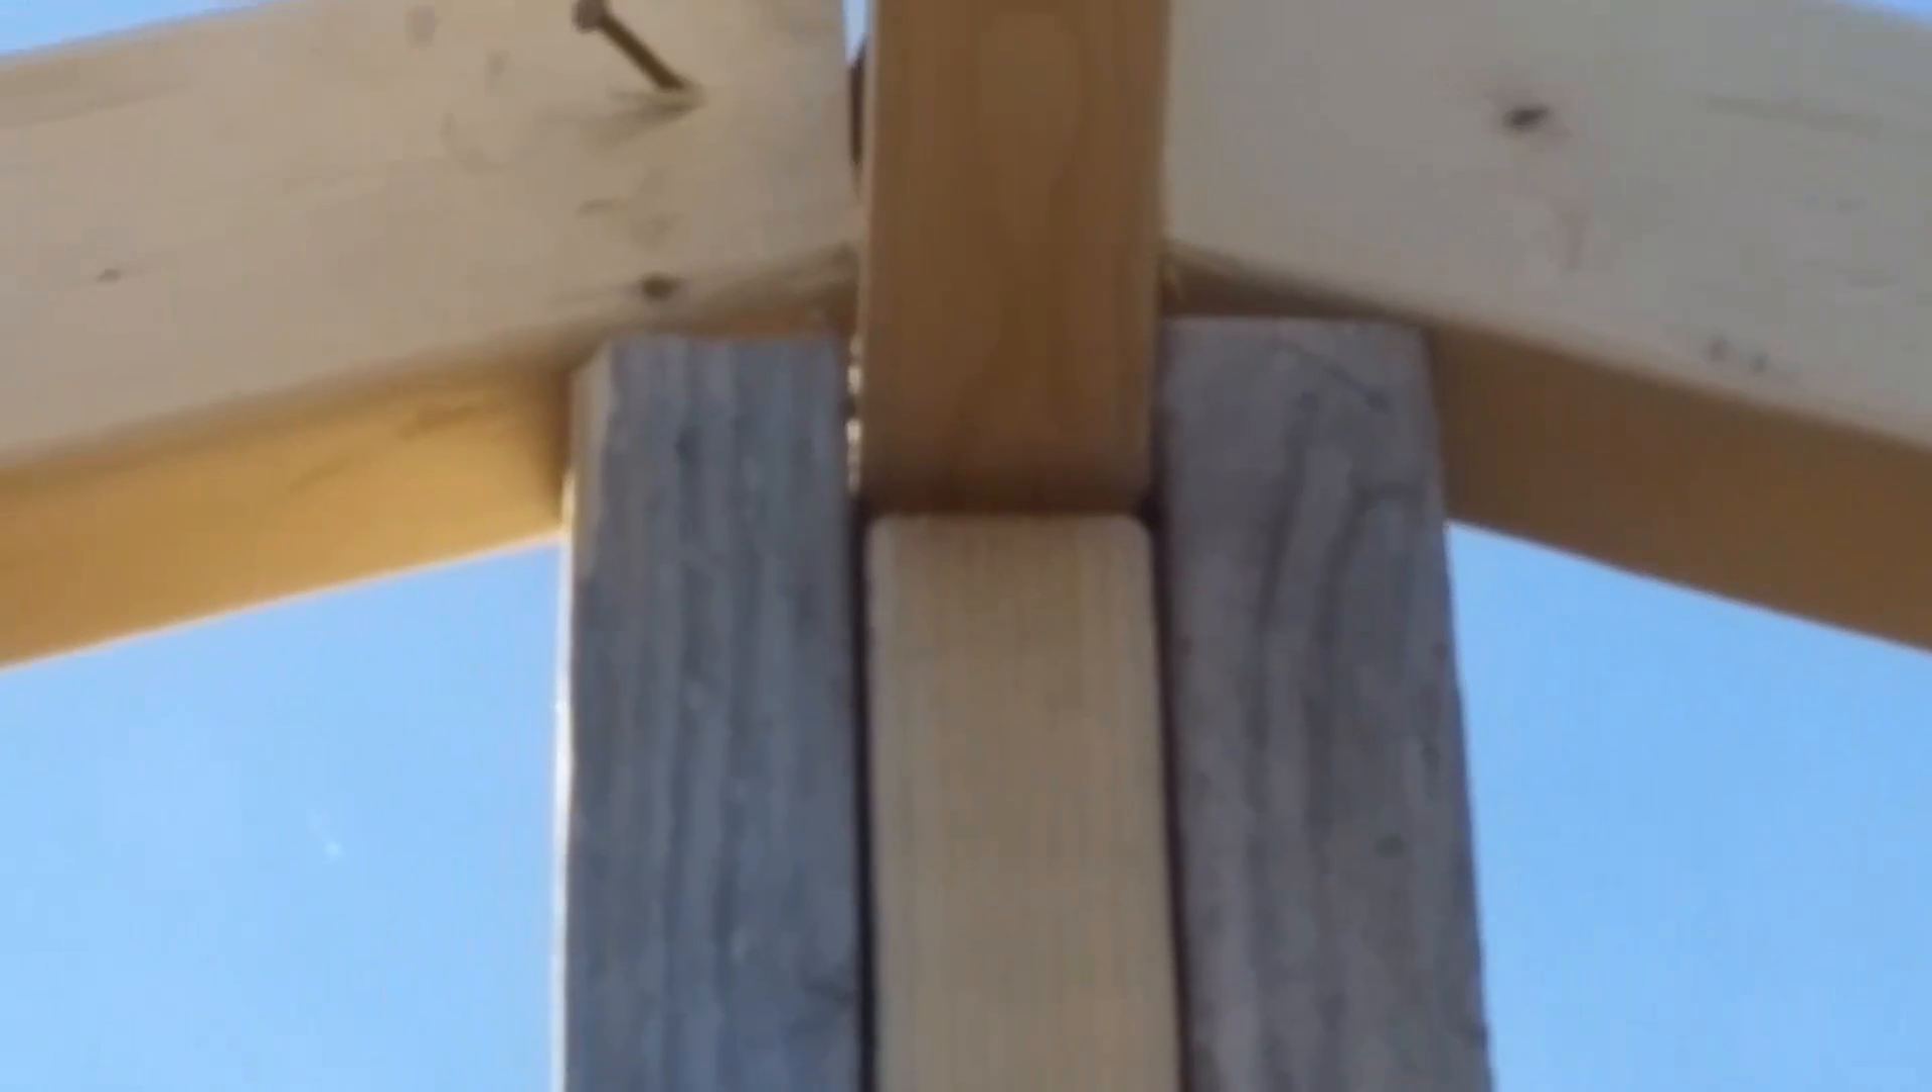If you look here, we have the common rafters, they're butting together with the ridge board in between, as you can see.